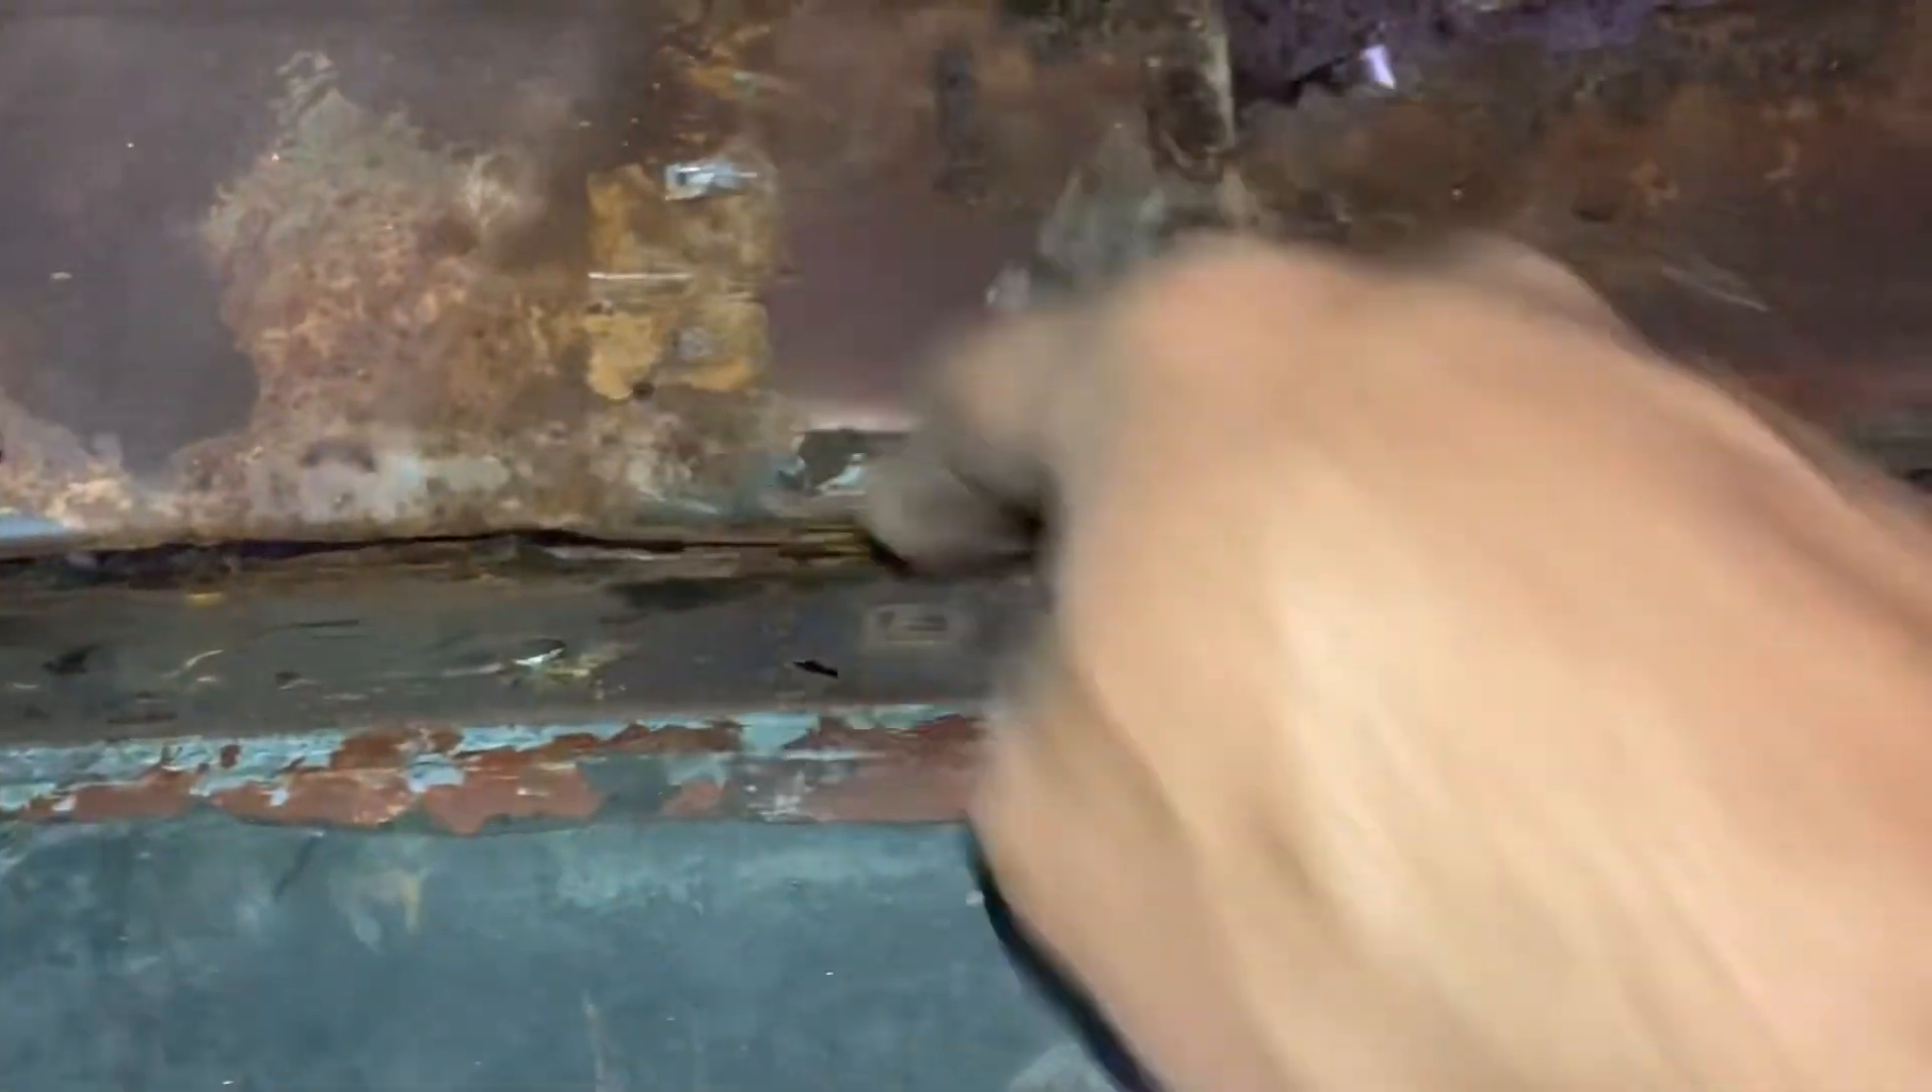Now, what you can see here, rocker panel, floor pan, you'll see a gap all the way along here.